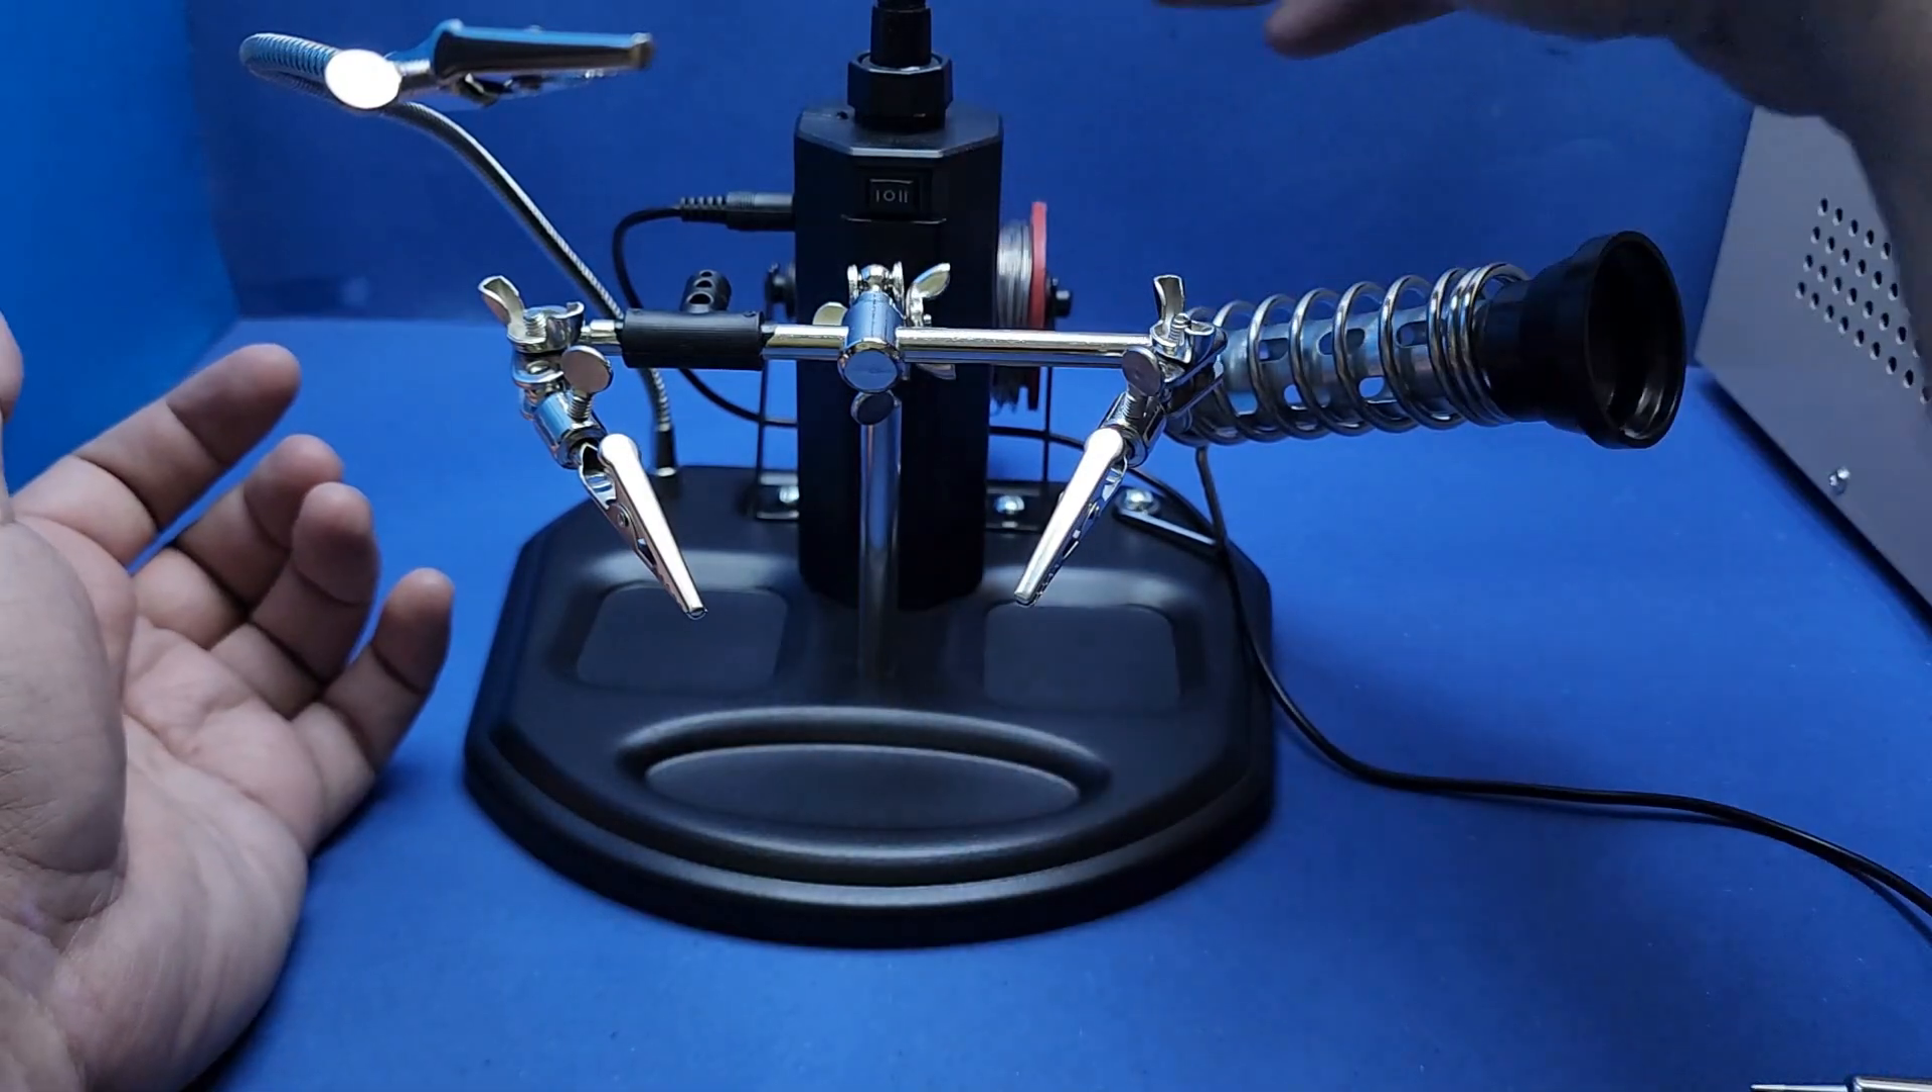Our soldering helping stand is fully assembled.